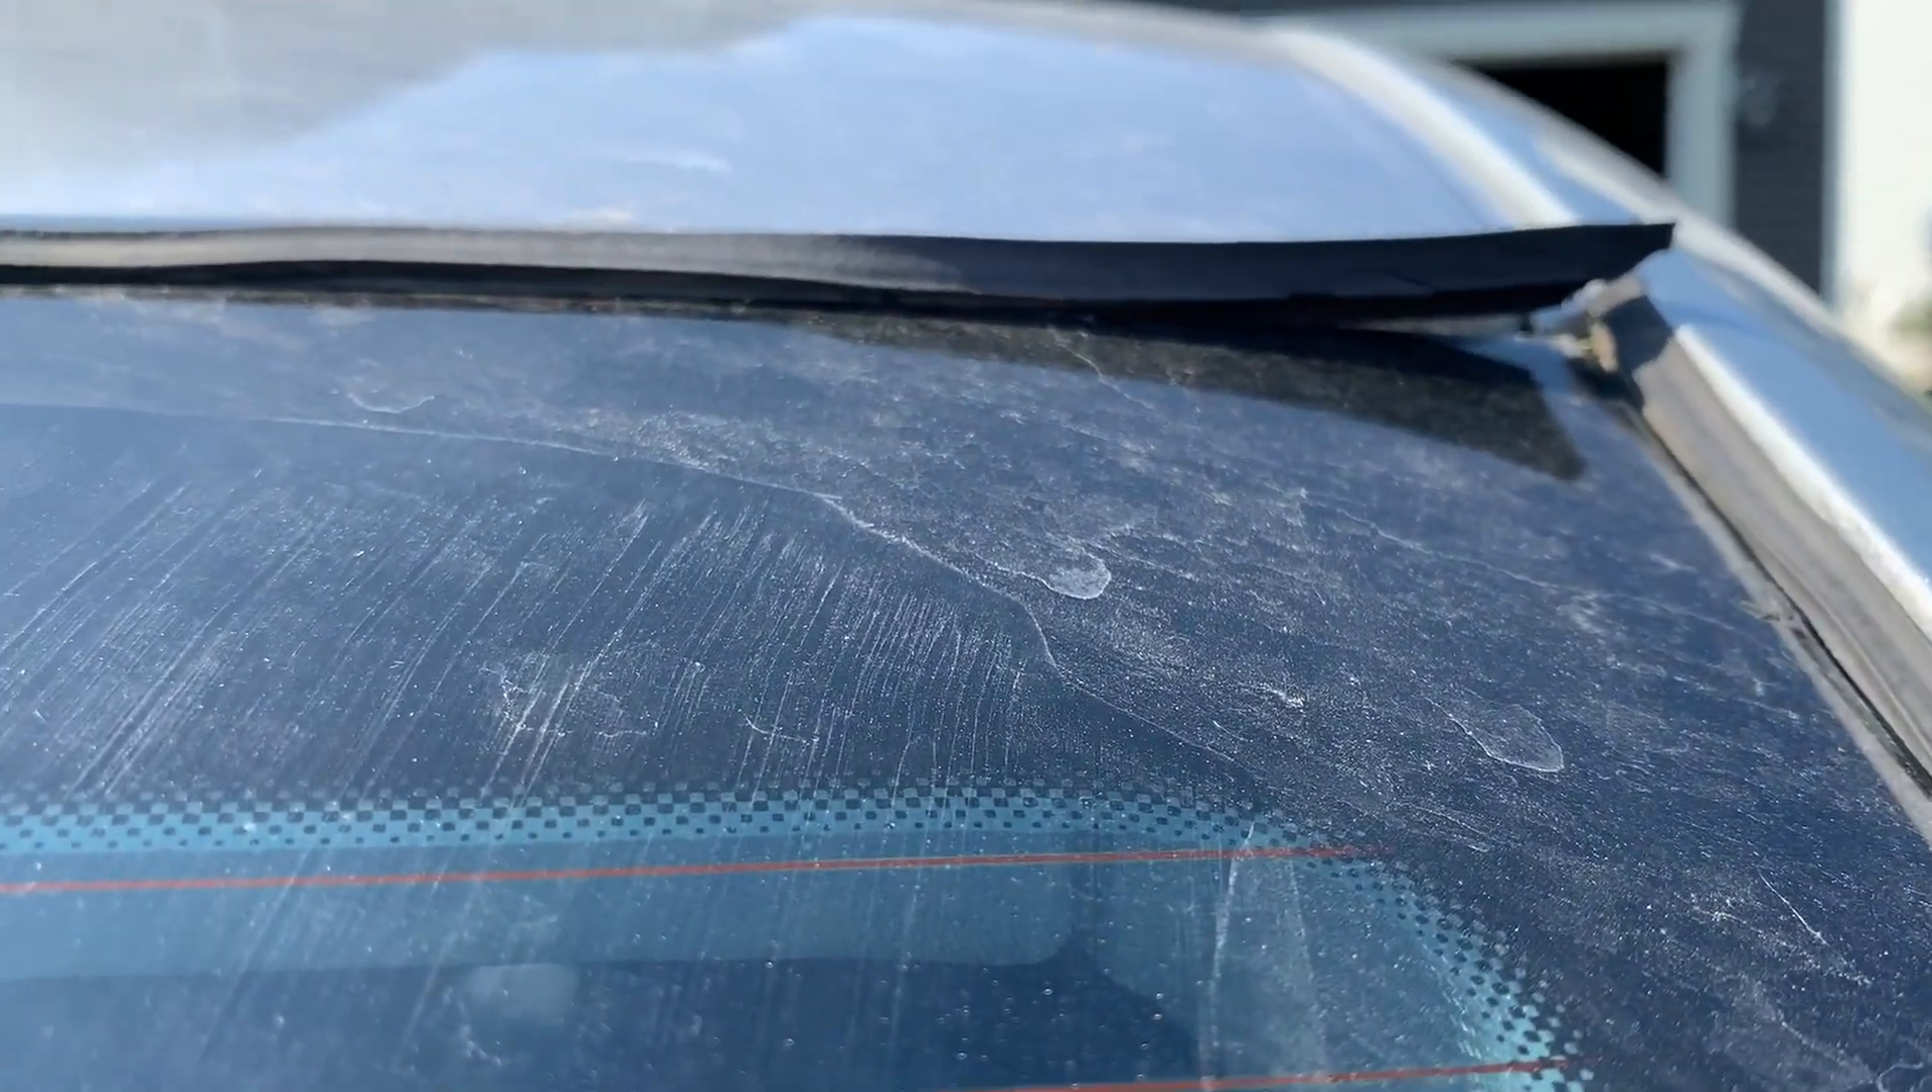Look at the way the weather stripping is coming out.